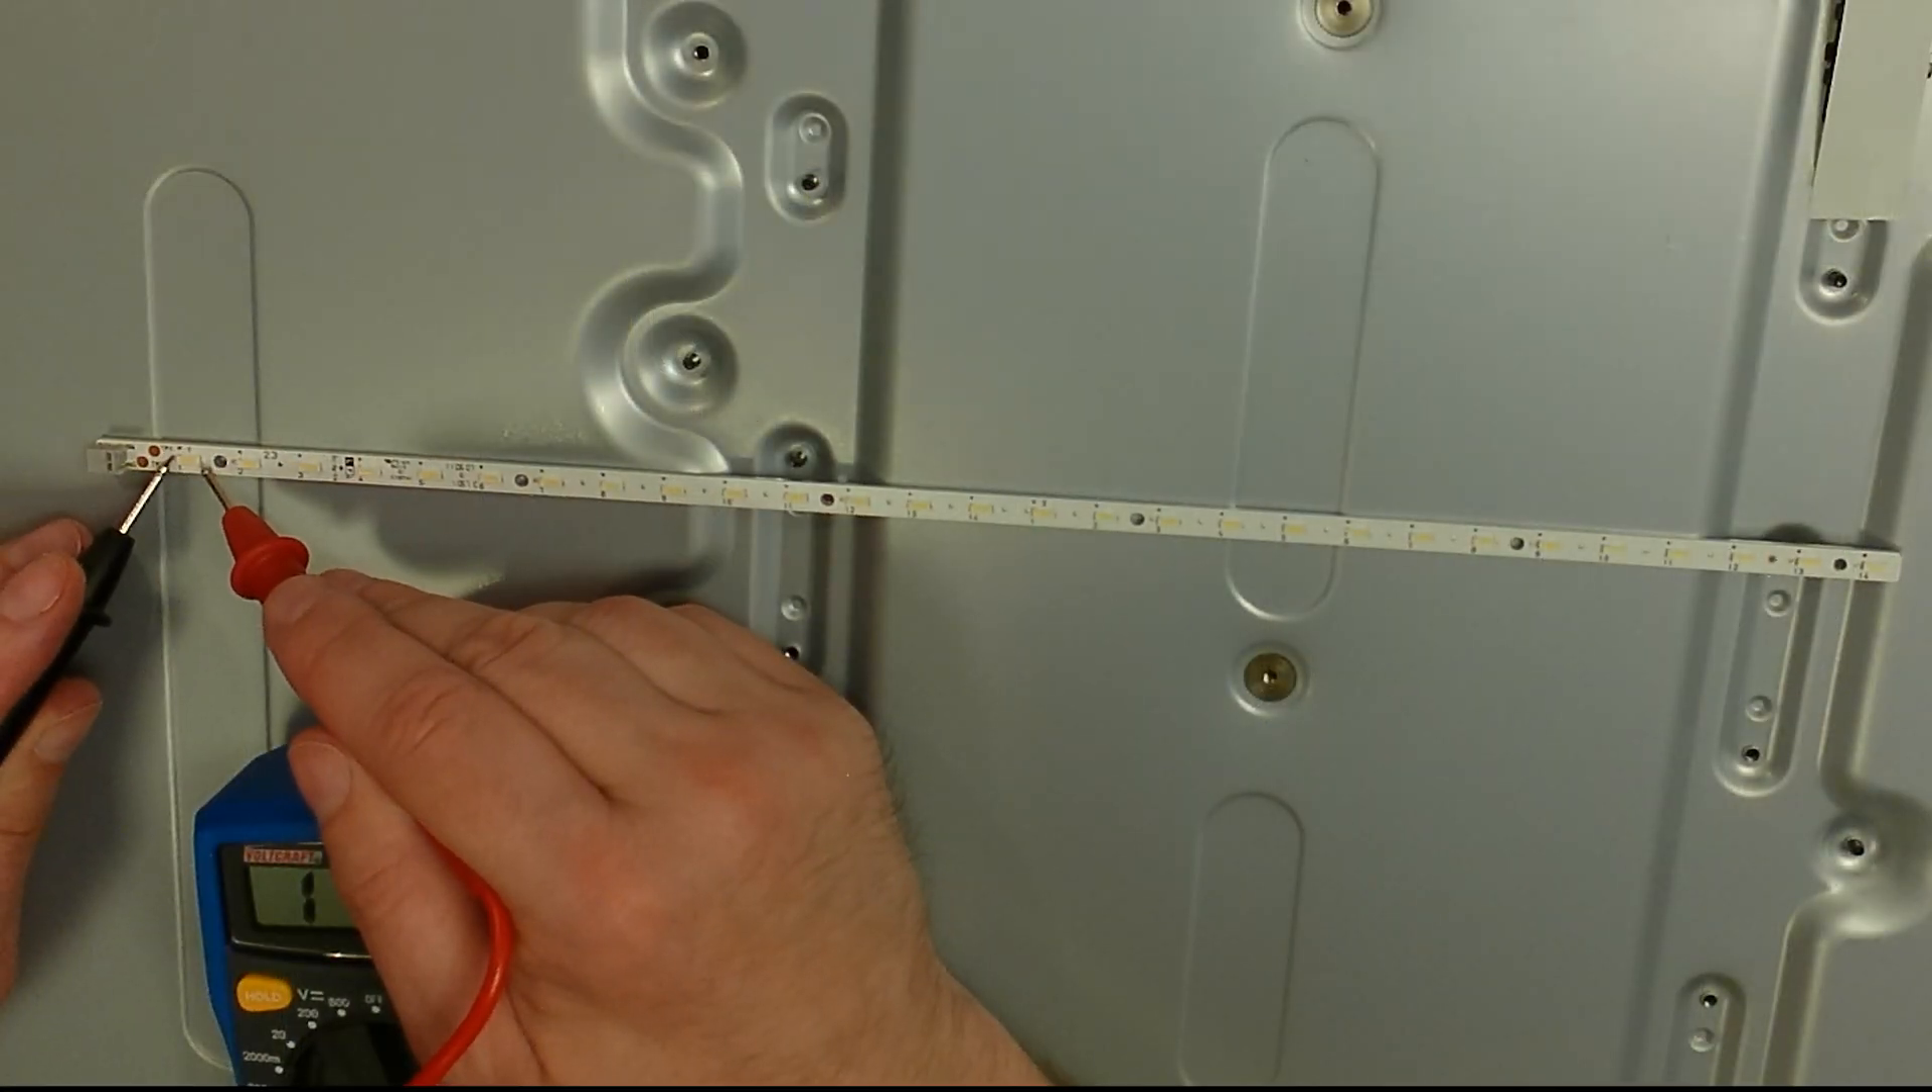After removing the layers inside the screen we have access to the LED strips.